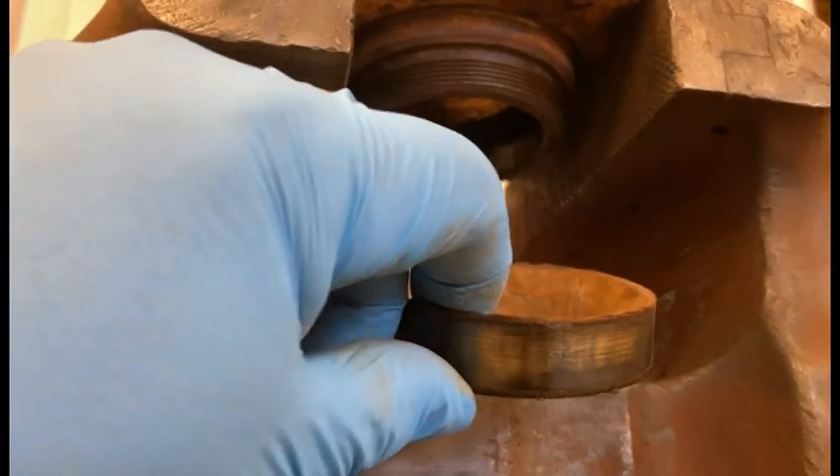So we got our race out.